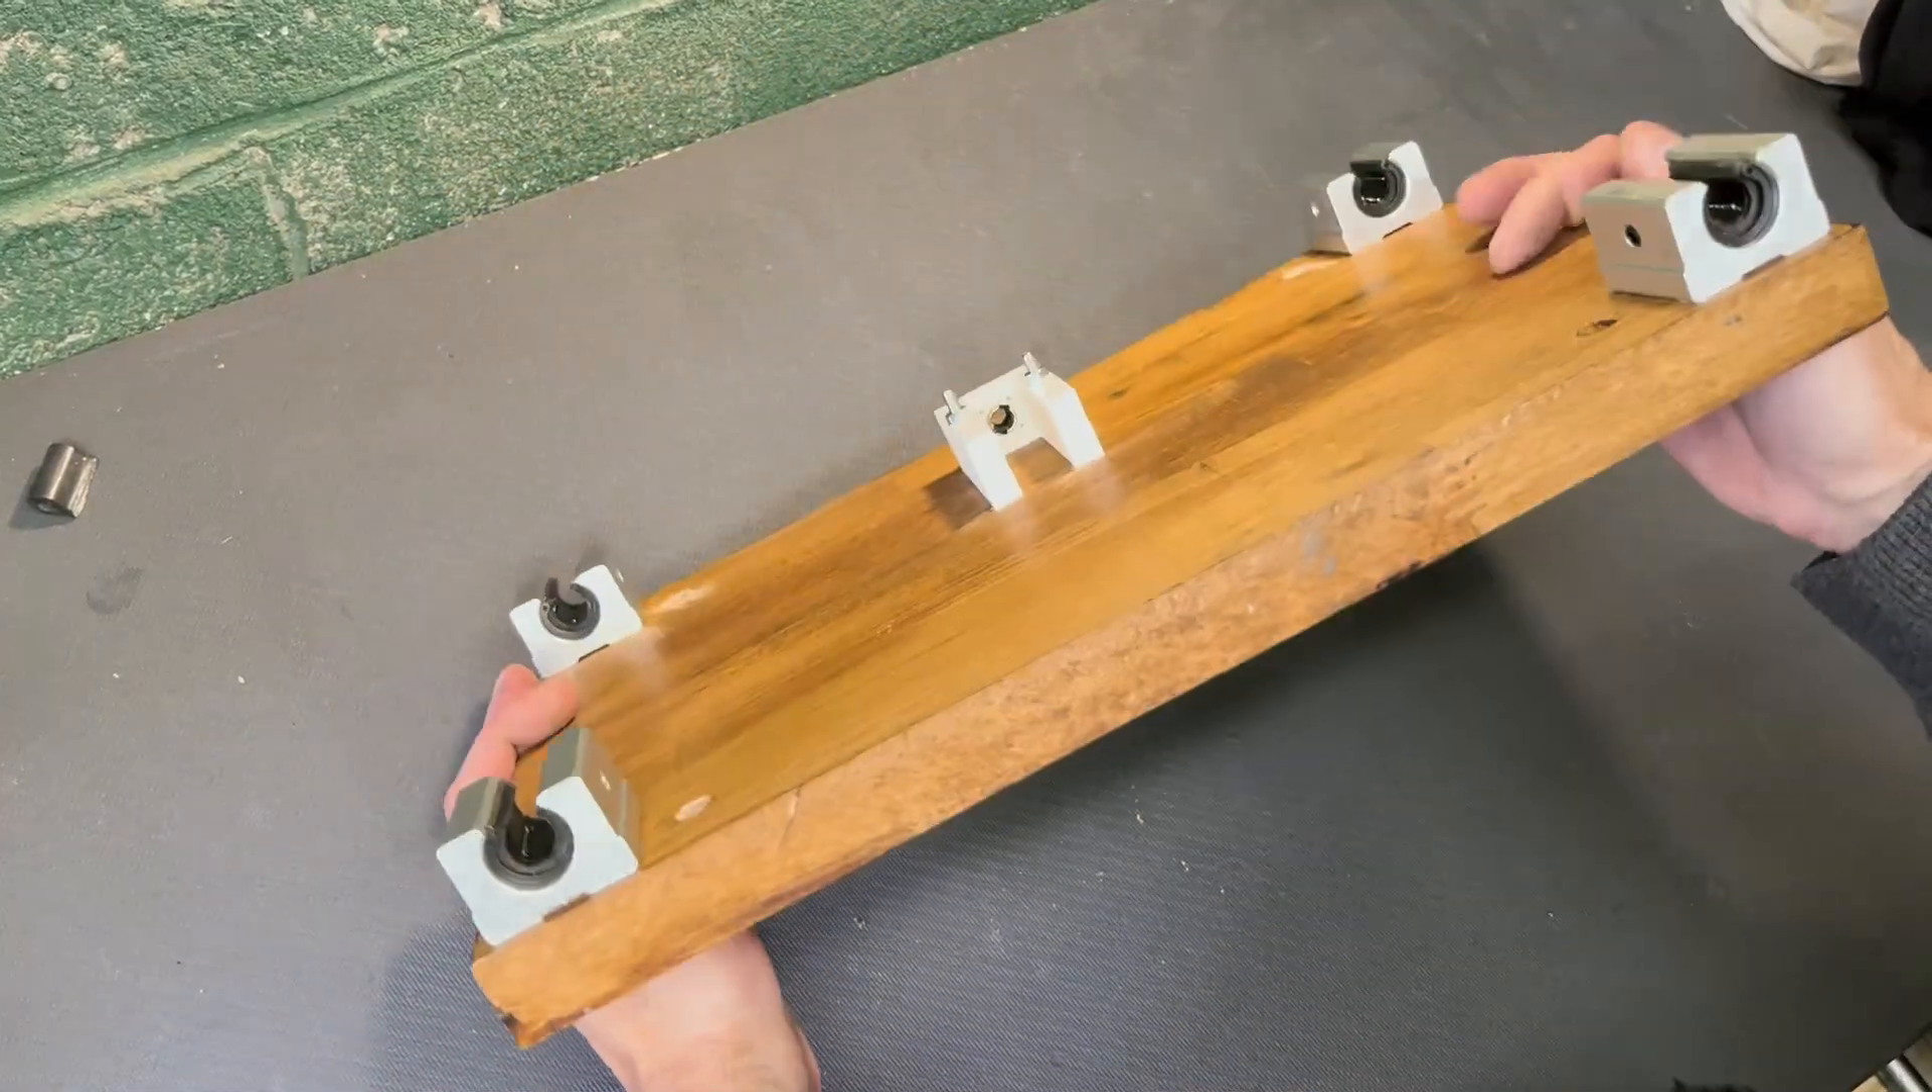The first thing that I make is that table which is also the Y axis and I install the guides and the lead screw nut and that's how it looks like.